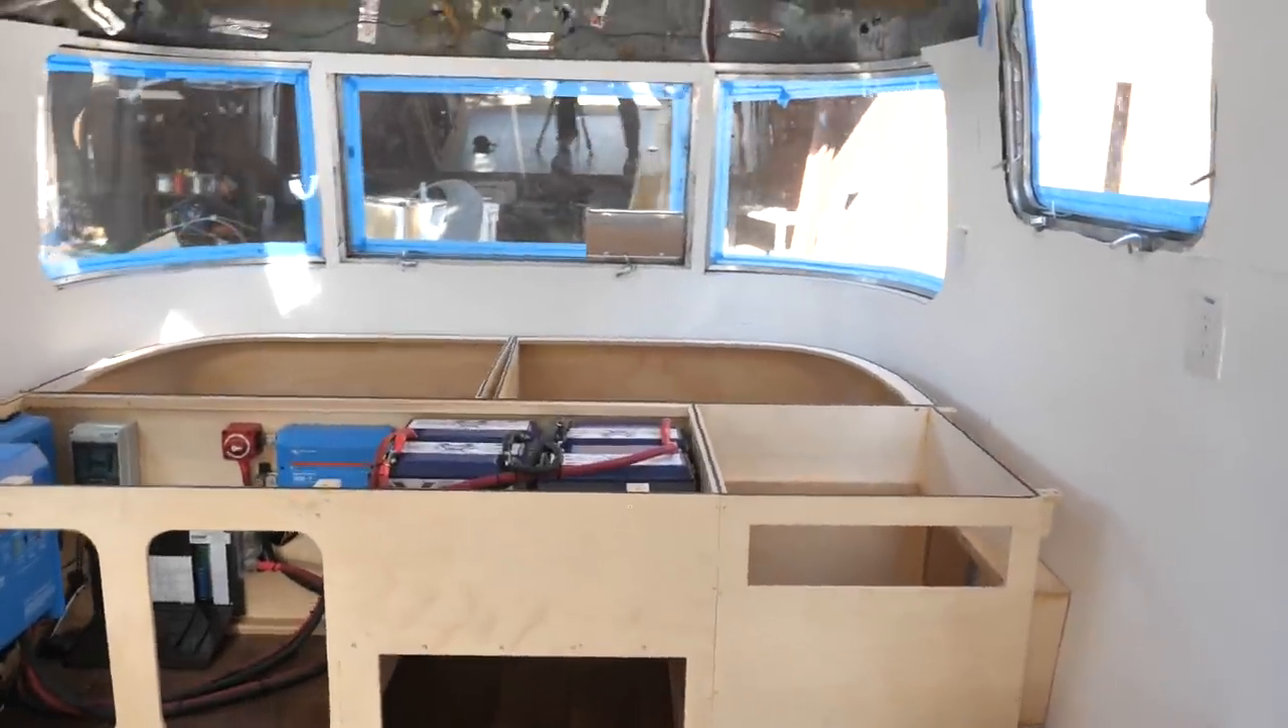This is basically the four boxes all done. Obviously we've got the electrical all installed as well.